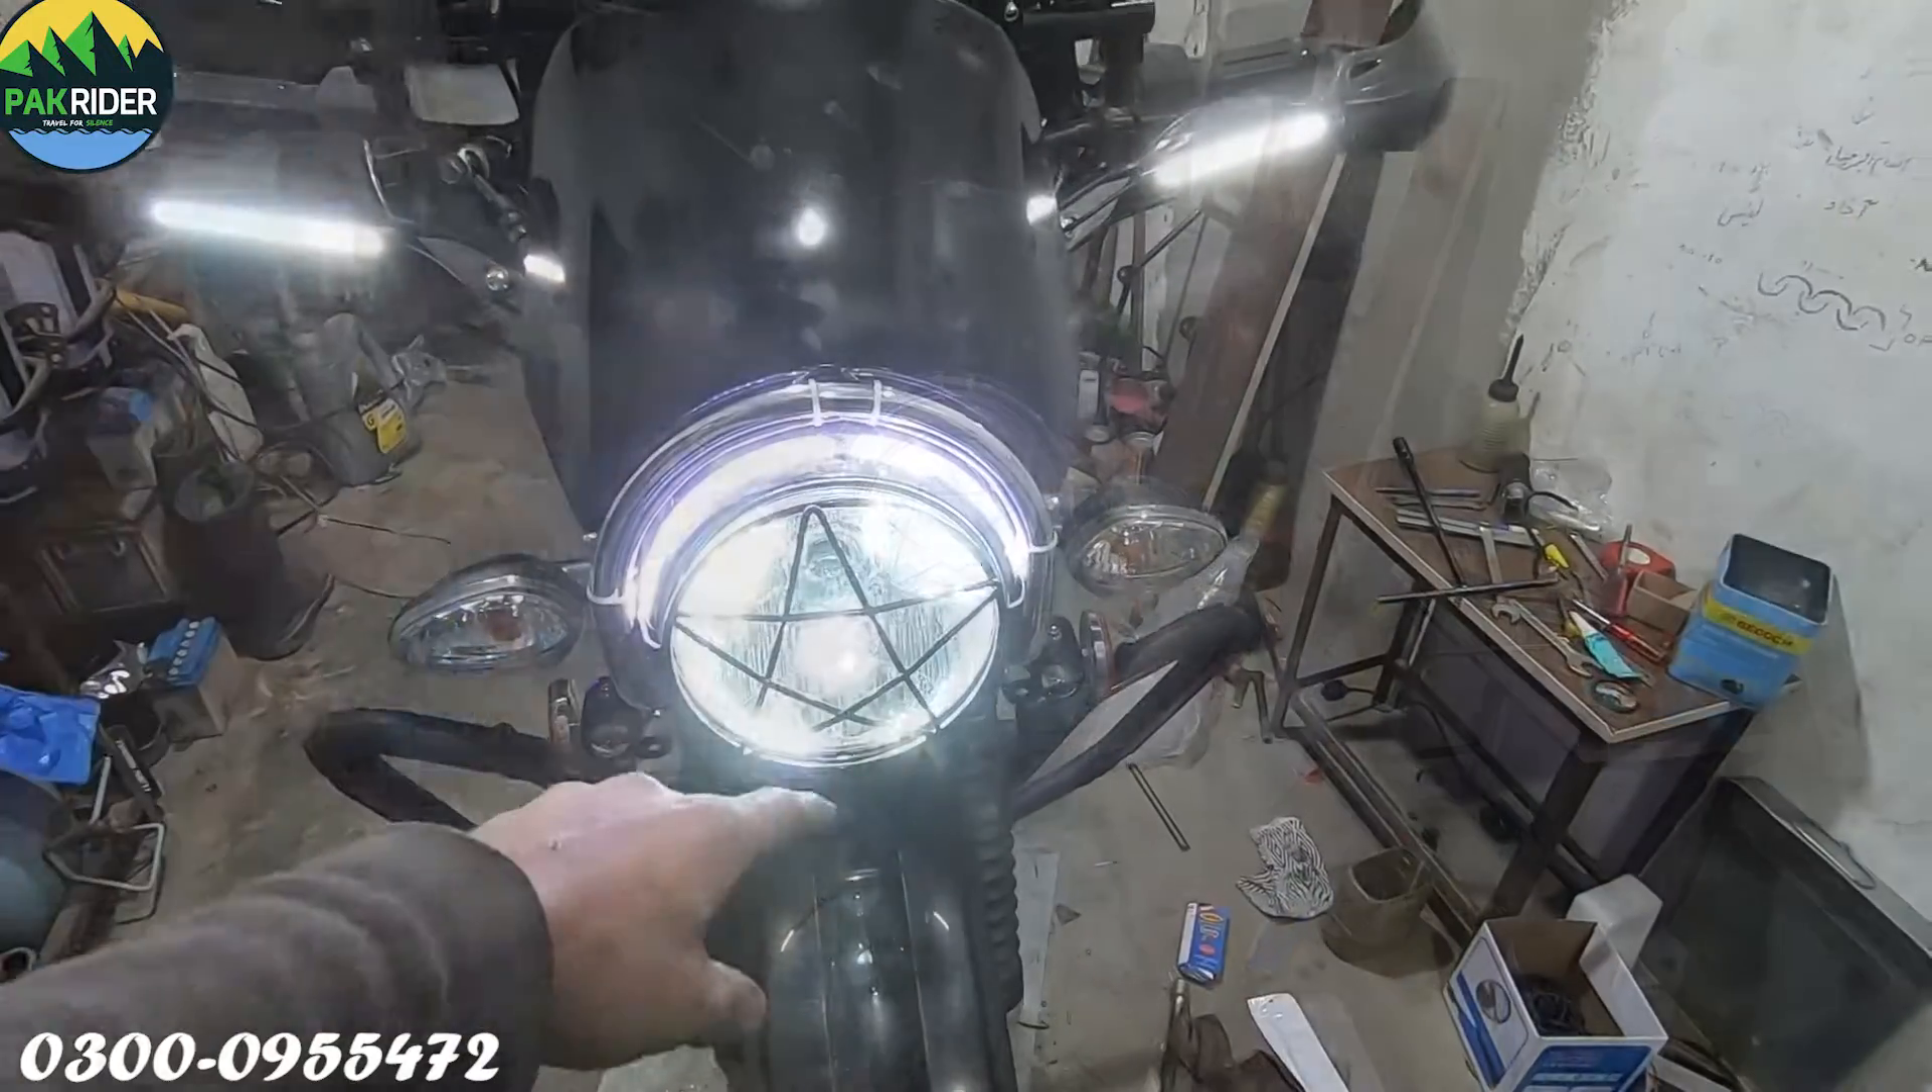یہ دیکھیں آپ ہیڈ لائٹ کے اوپر ہیڈ لائٹ گریل آ گئی ہے۔